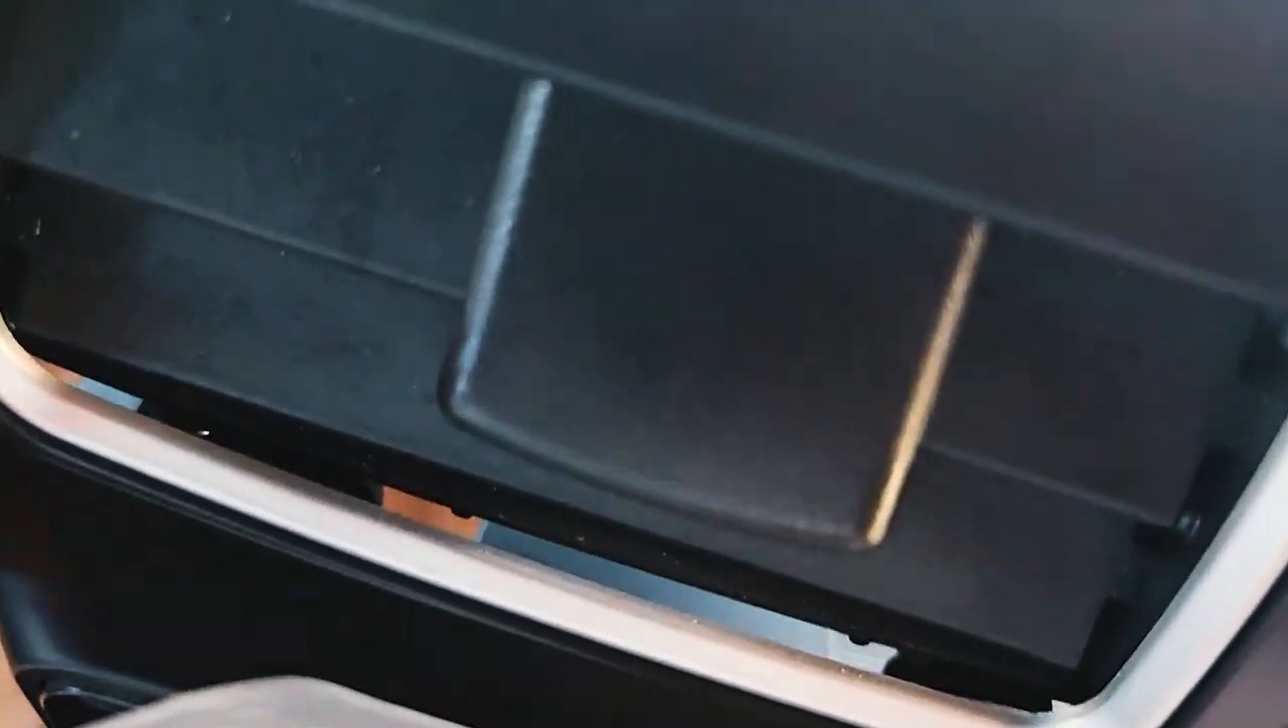So what that did was like you can see there's a decent sized gap there.